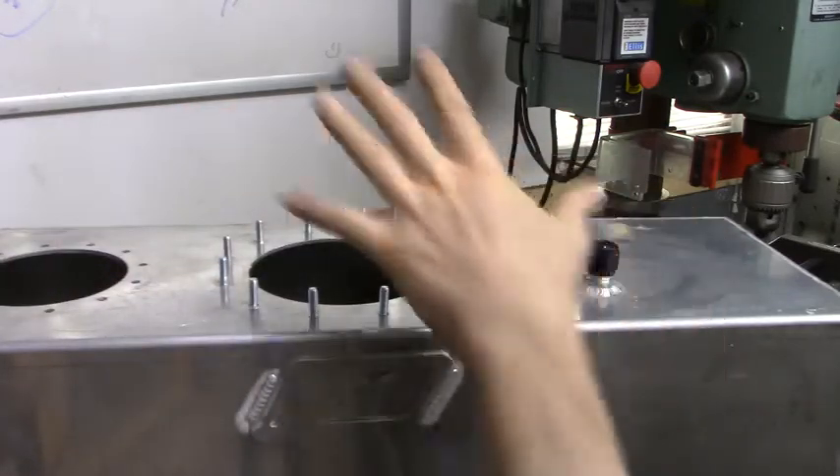So now you can see we have all the bolts sticking up through.